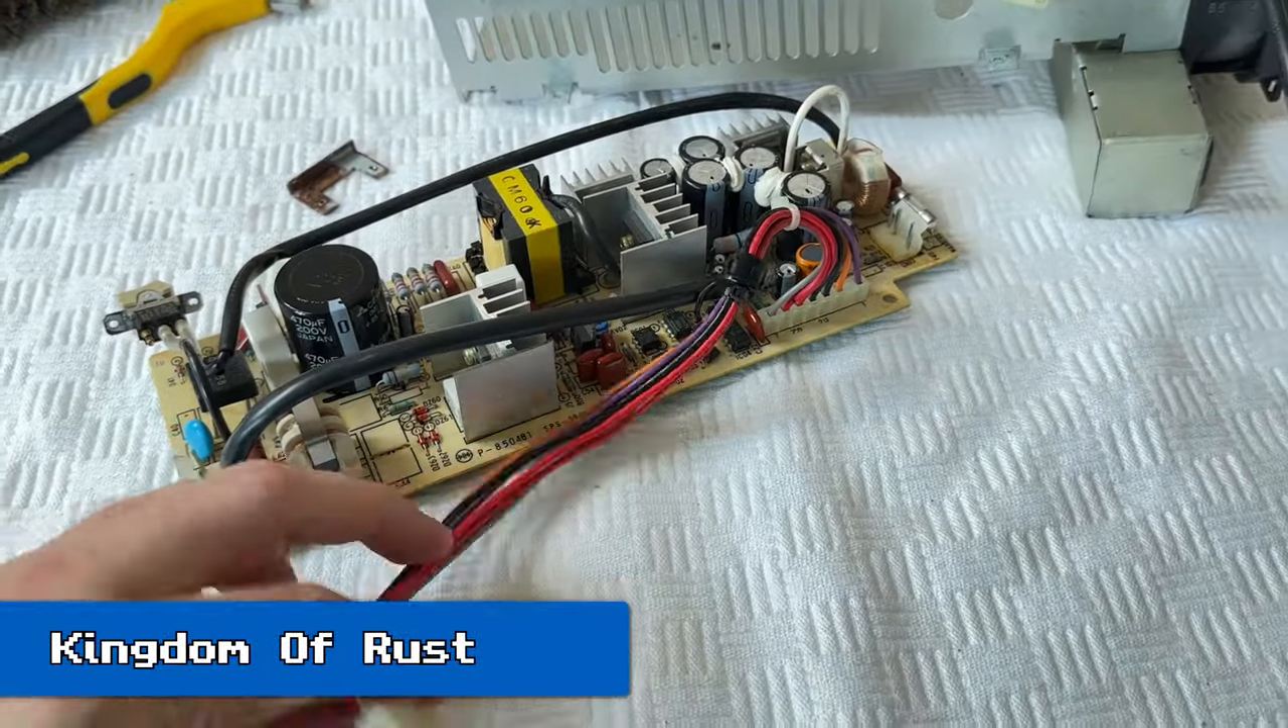Okay, so I've taken the power supply apart.